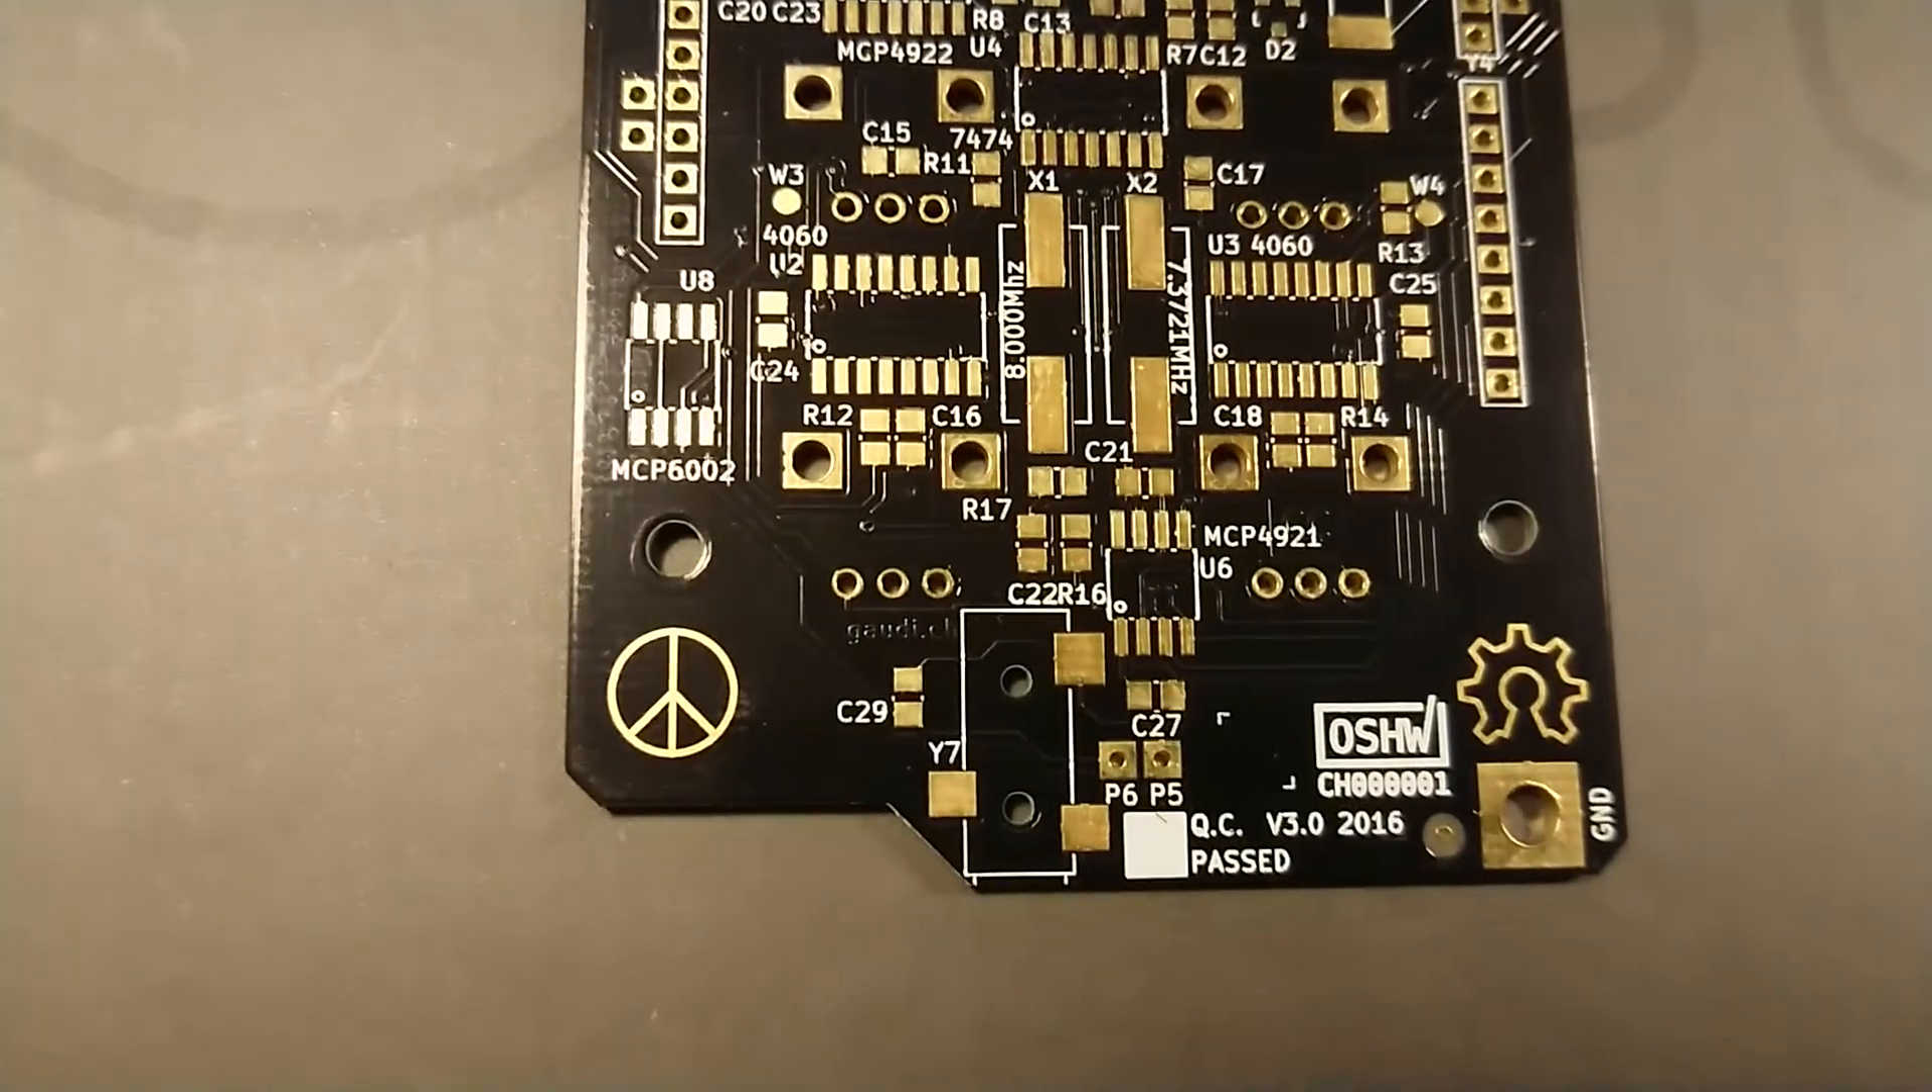As you can see this is a bare board, so I had to order the missing parts from Mouser.